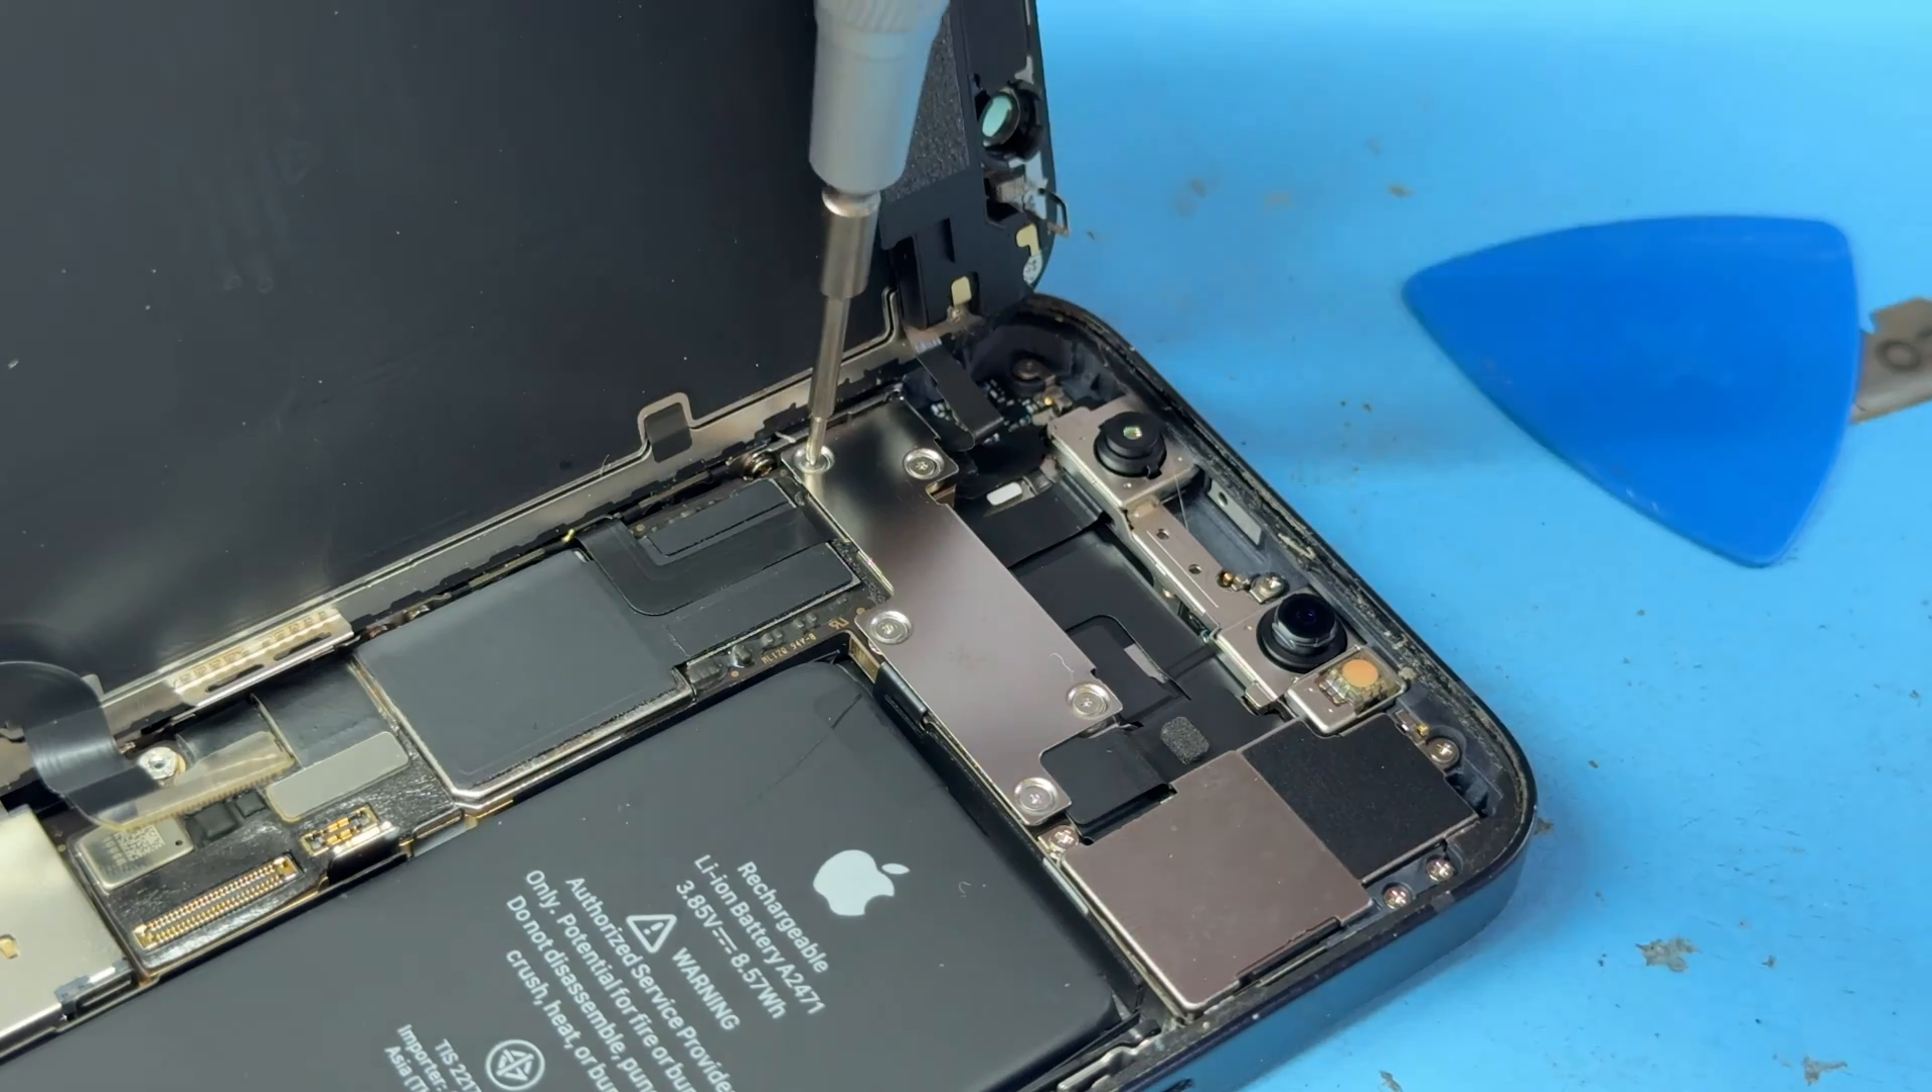Moving up to the top of the phone now, there's another five tri-wing screws holding down a shield that needs to be removed before we can remove the final flex cable attached to the screen.